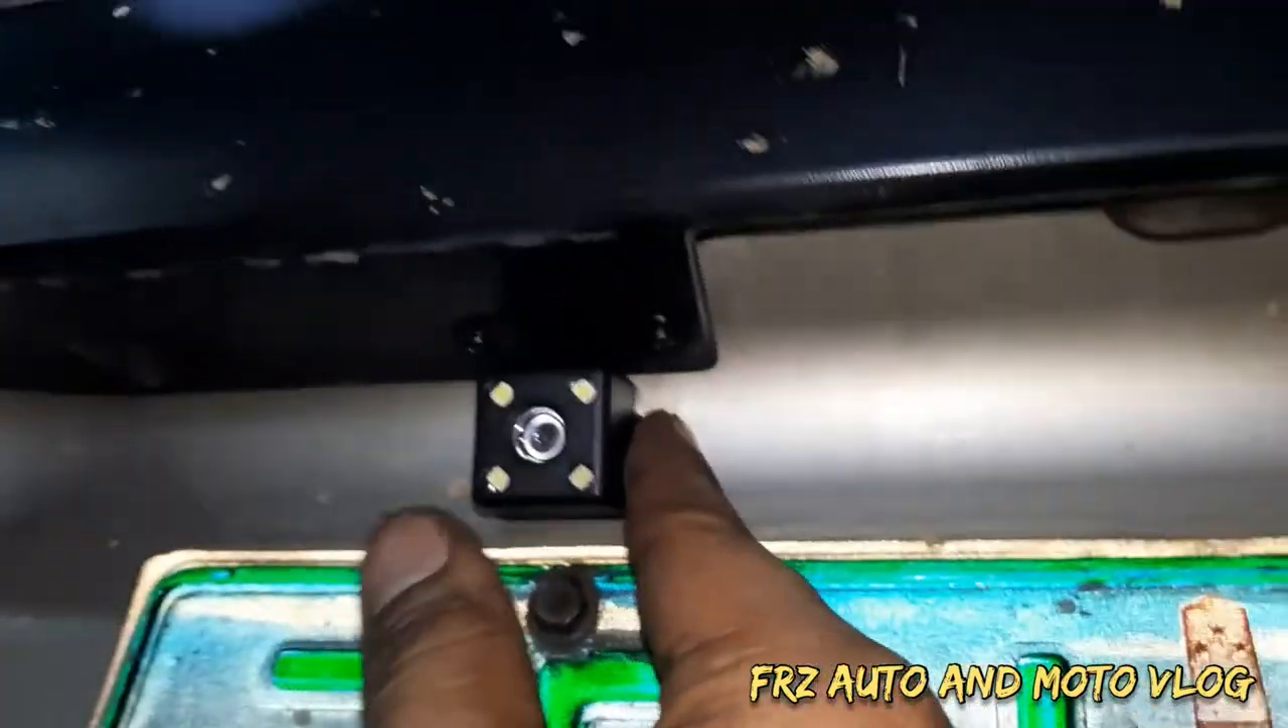Ayan nakabit na natin yung dash cam idedemo na natin.